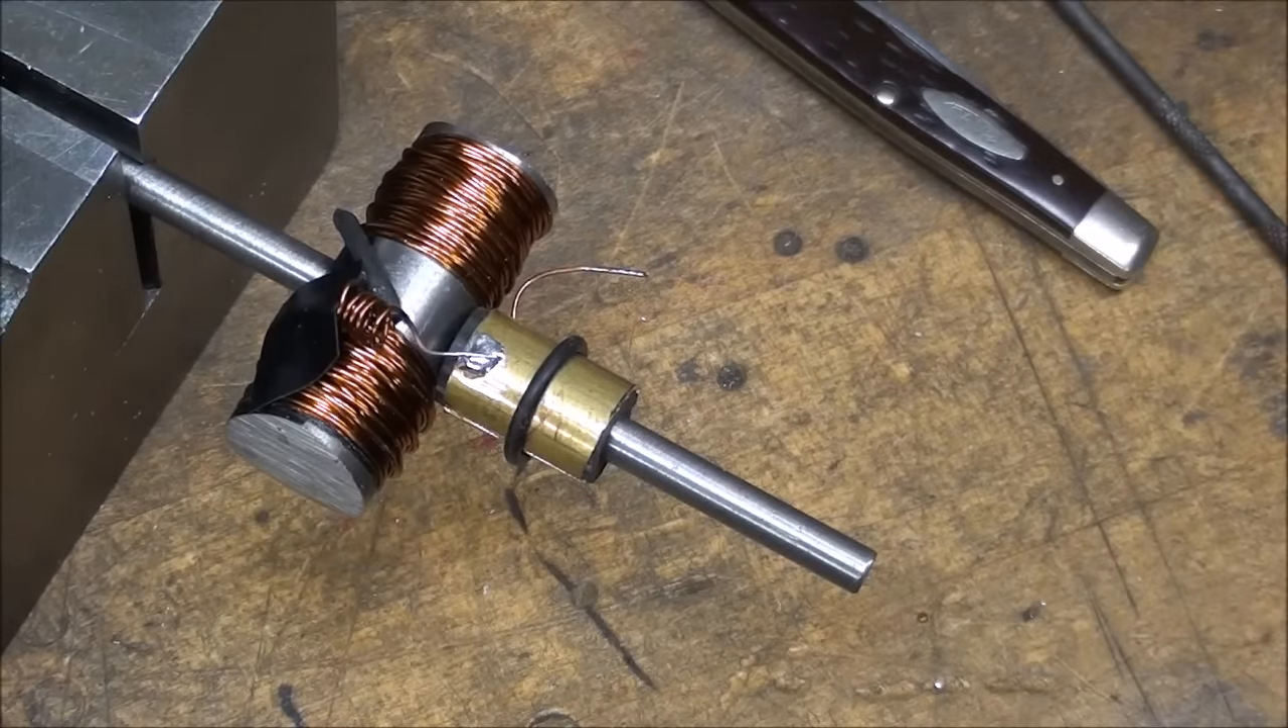Now, notice I have the commutator in place, held with a singular O-ring.